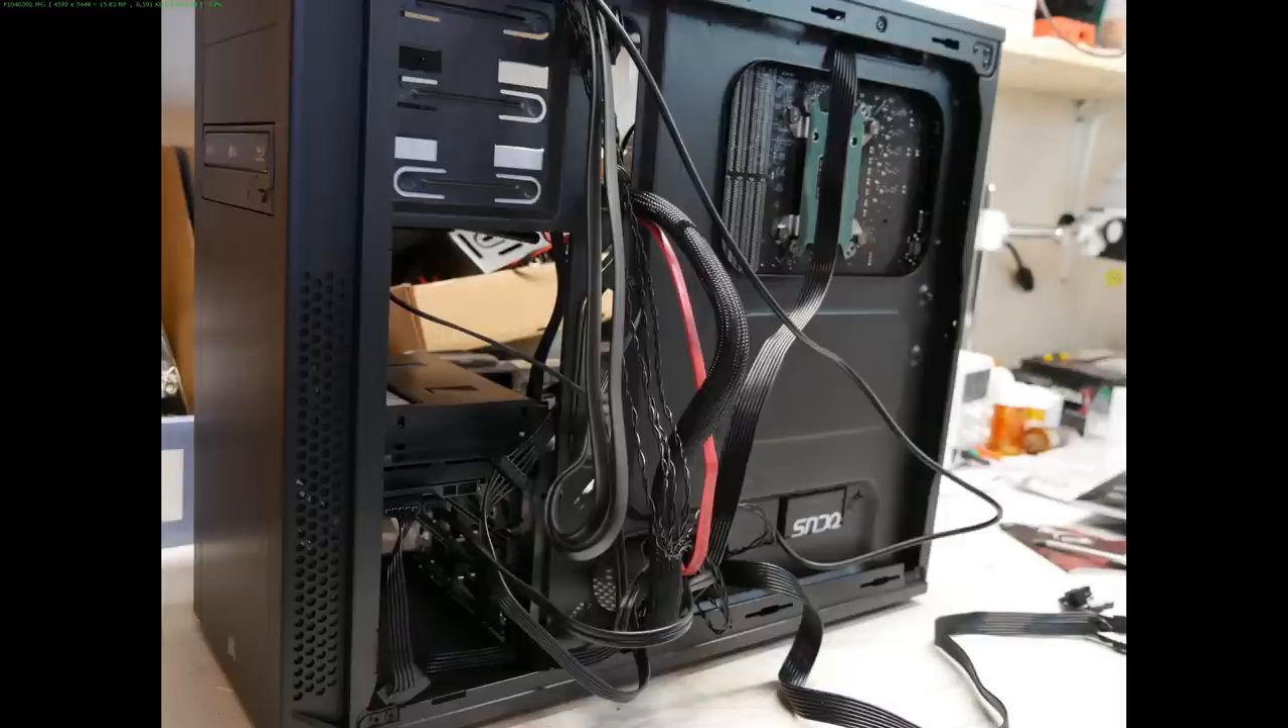Here's all the cables on the back side before they were properly tied down.